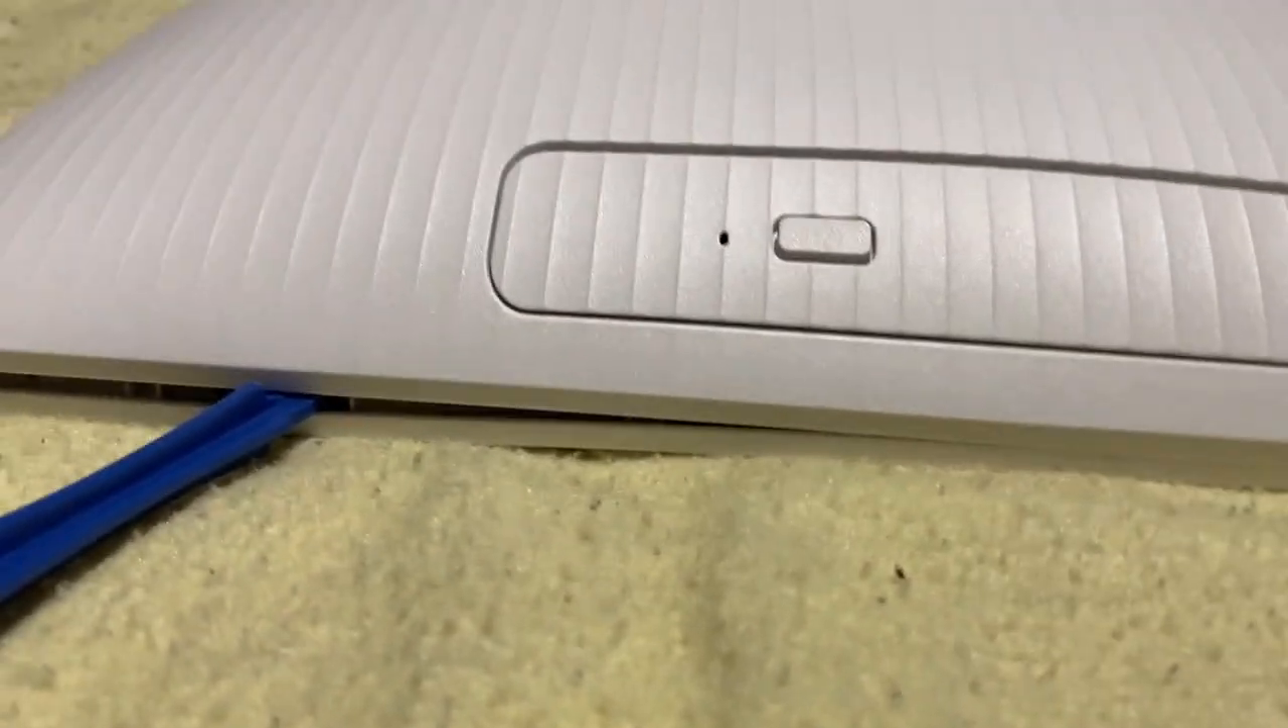You can see how the gap is opening.